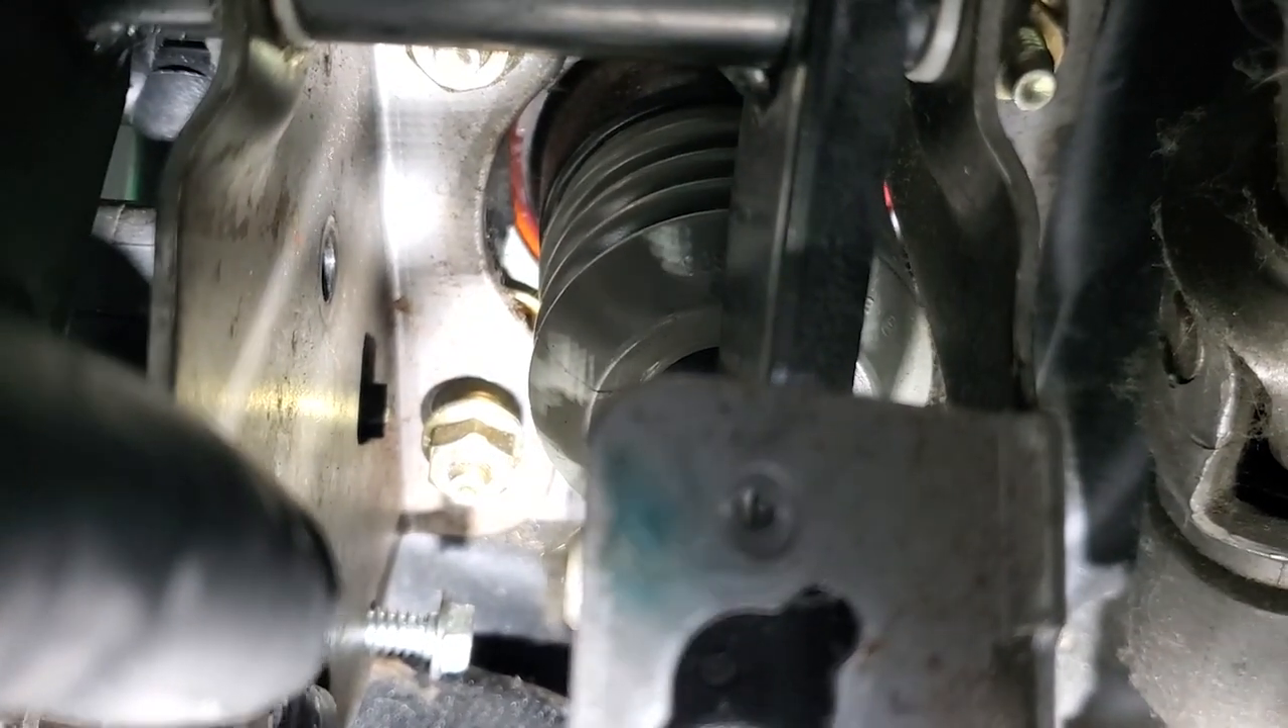As you can see down below there i got that silver 10 millimeter bolt just started.